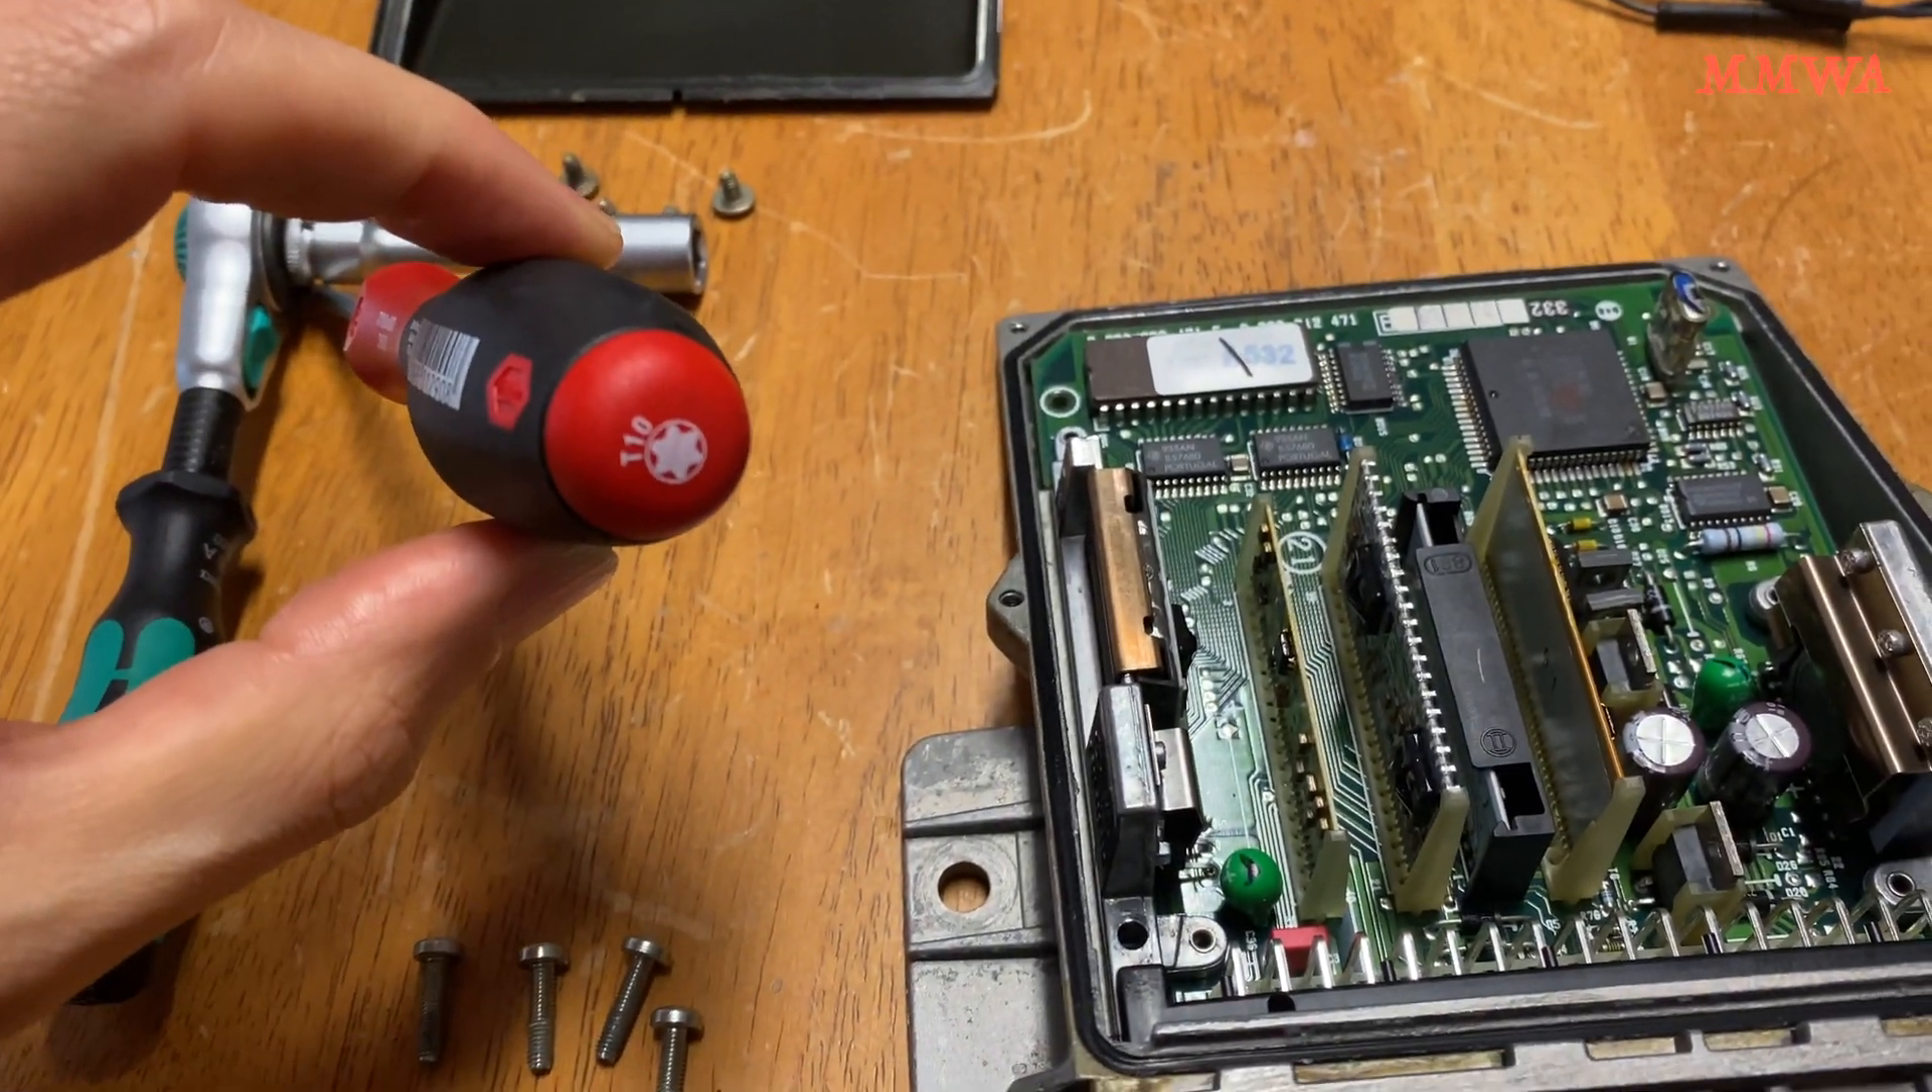So those T10 Torx screws have come out pretty easily.